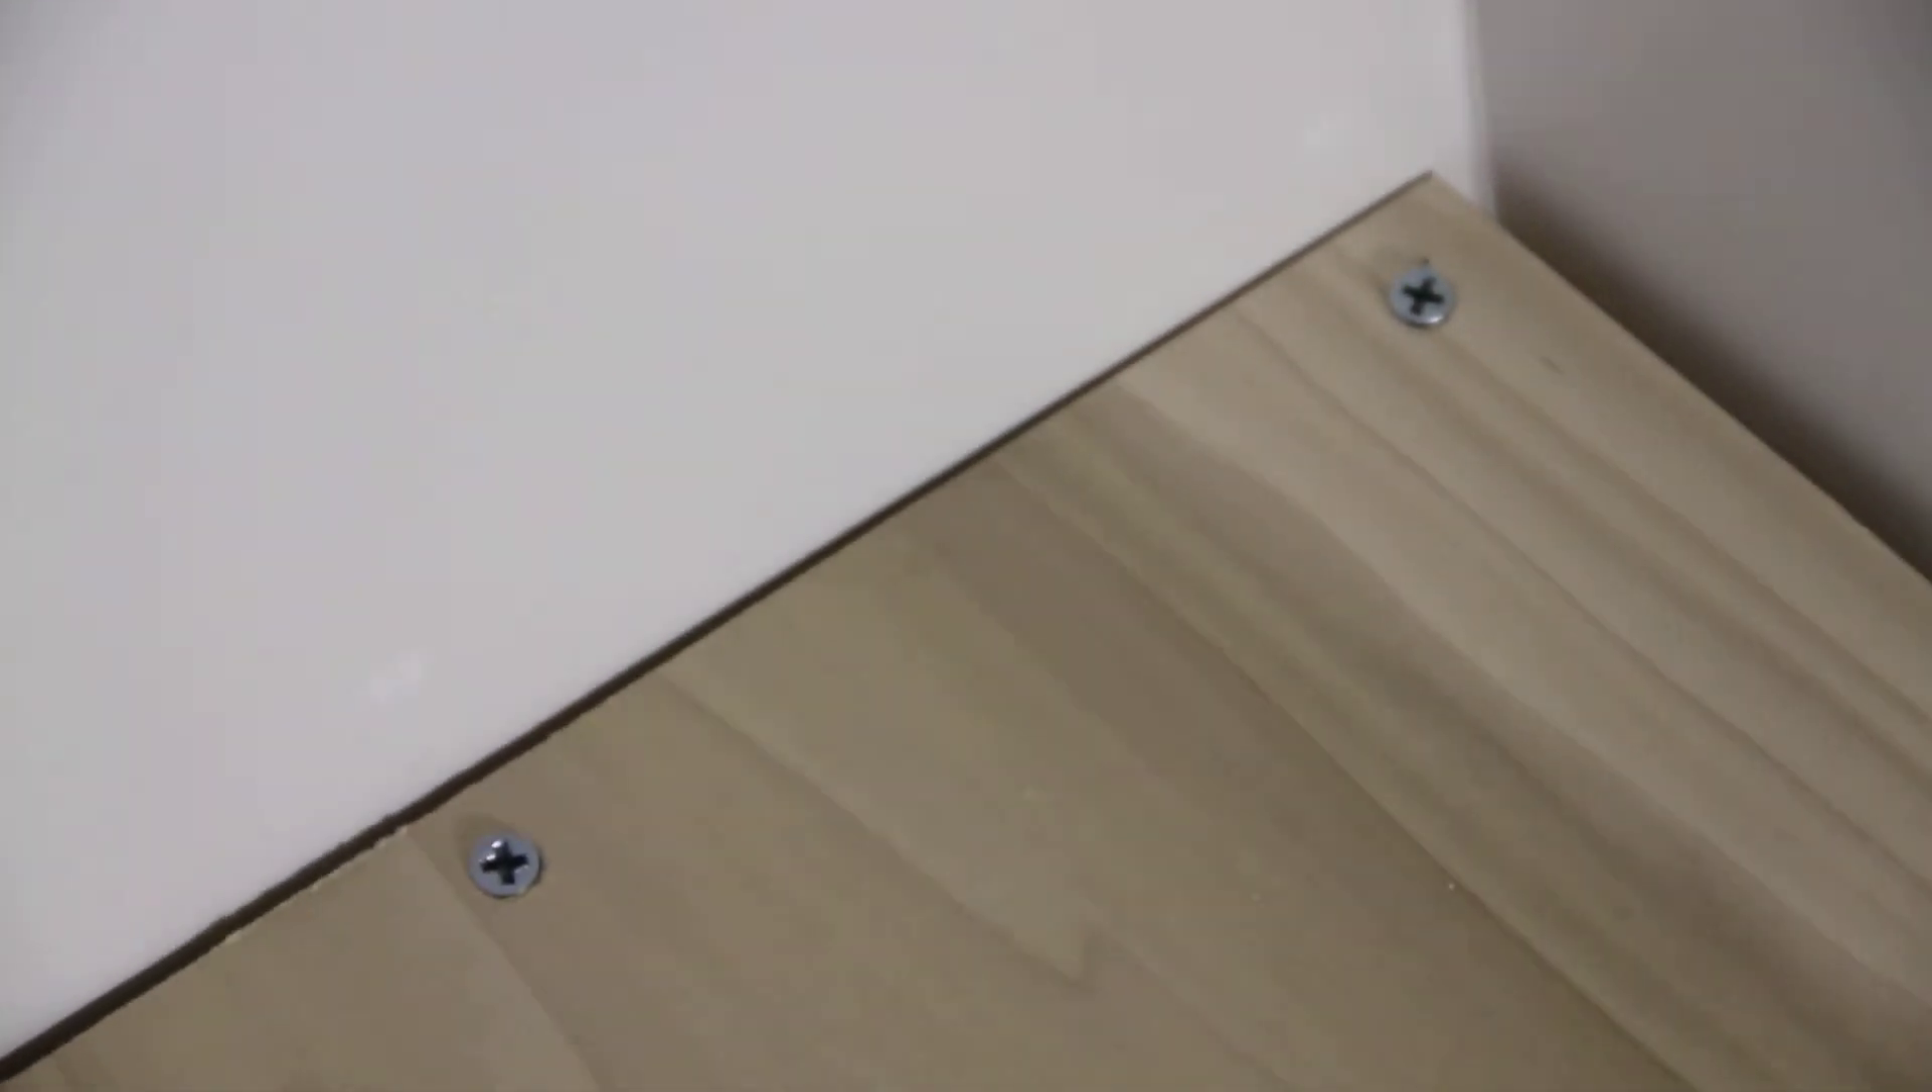Along the back edge here, I added just a few more screws to make sure it was anchored.